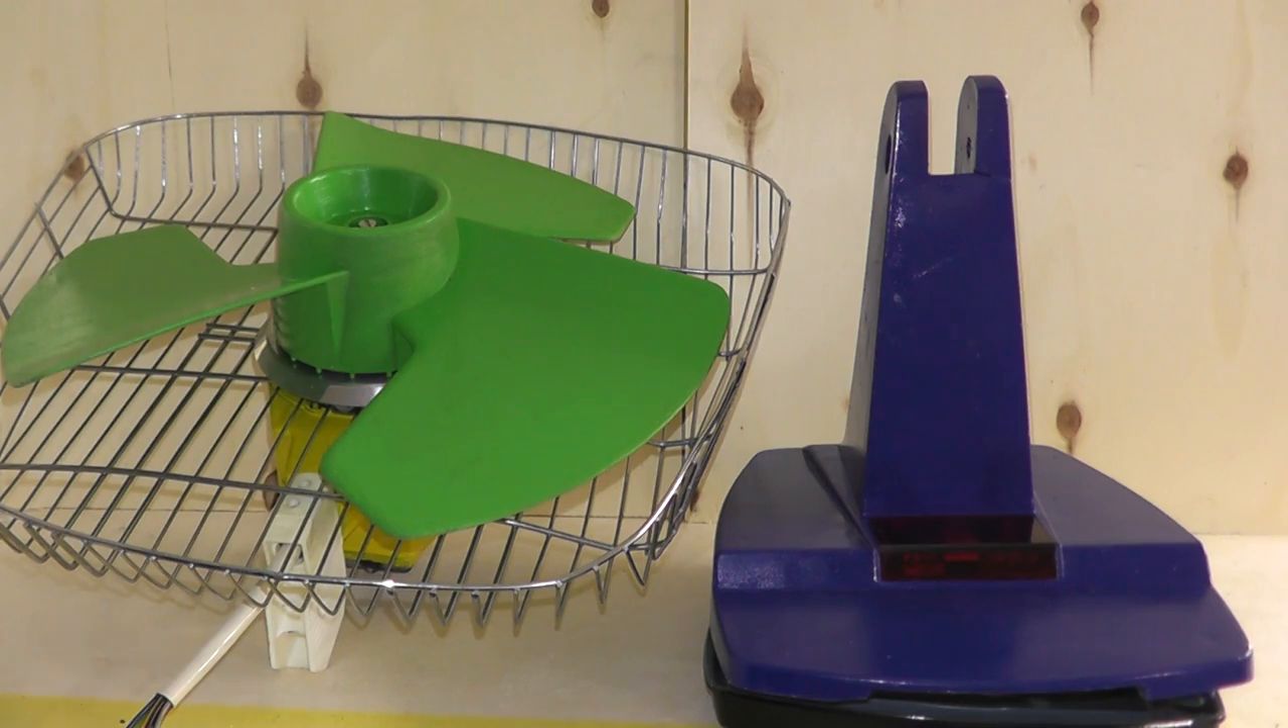Wie man sieht habe ich jetzt hier den Propeller auch auf die Motorachse gesteckt.